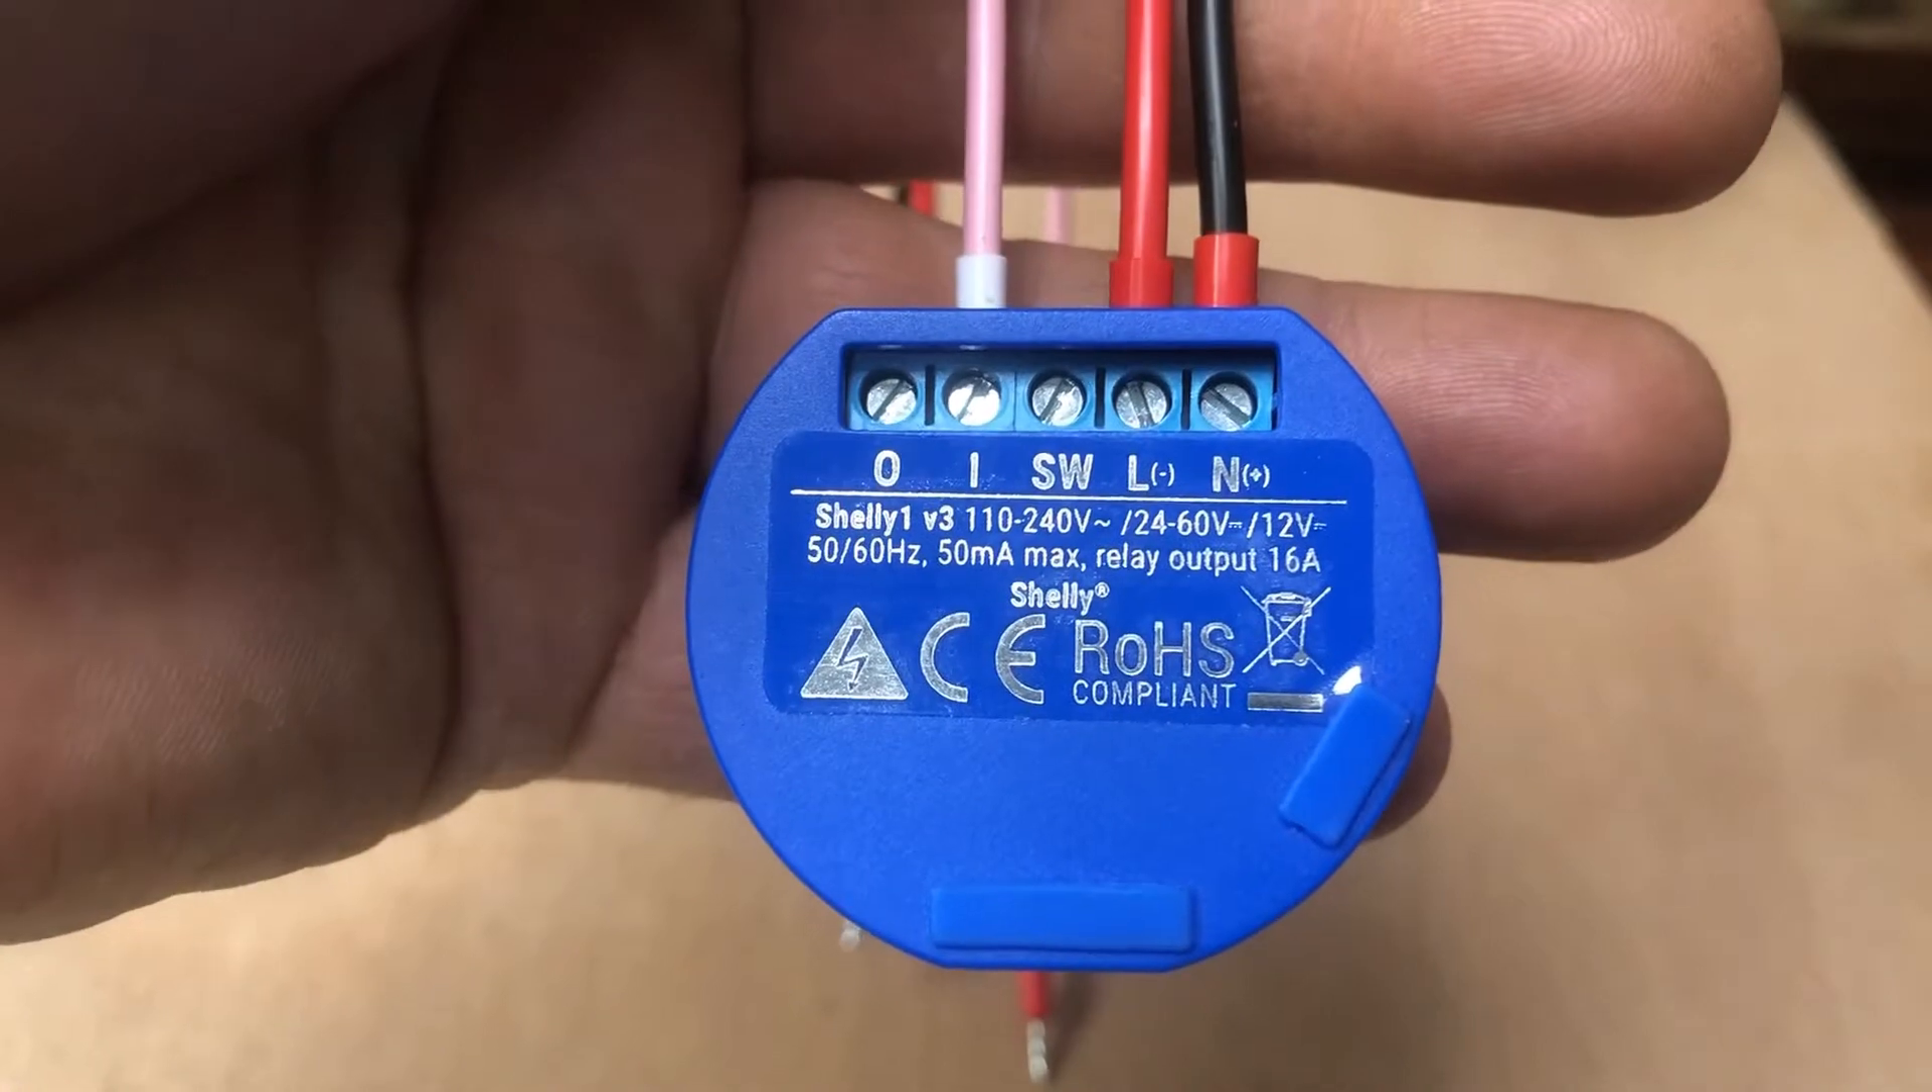Okay we have our new shelly module programmed up and we've put some wires onto it as you can see.